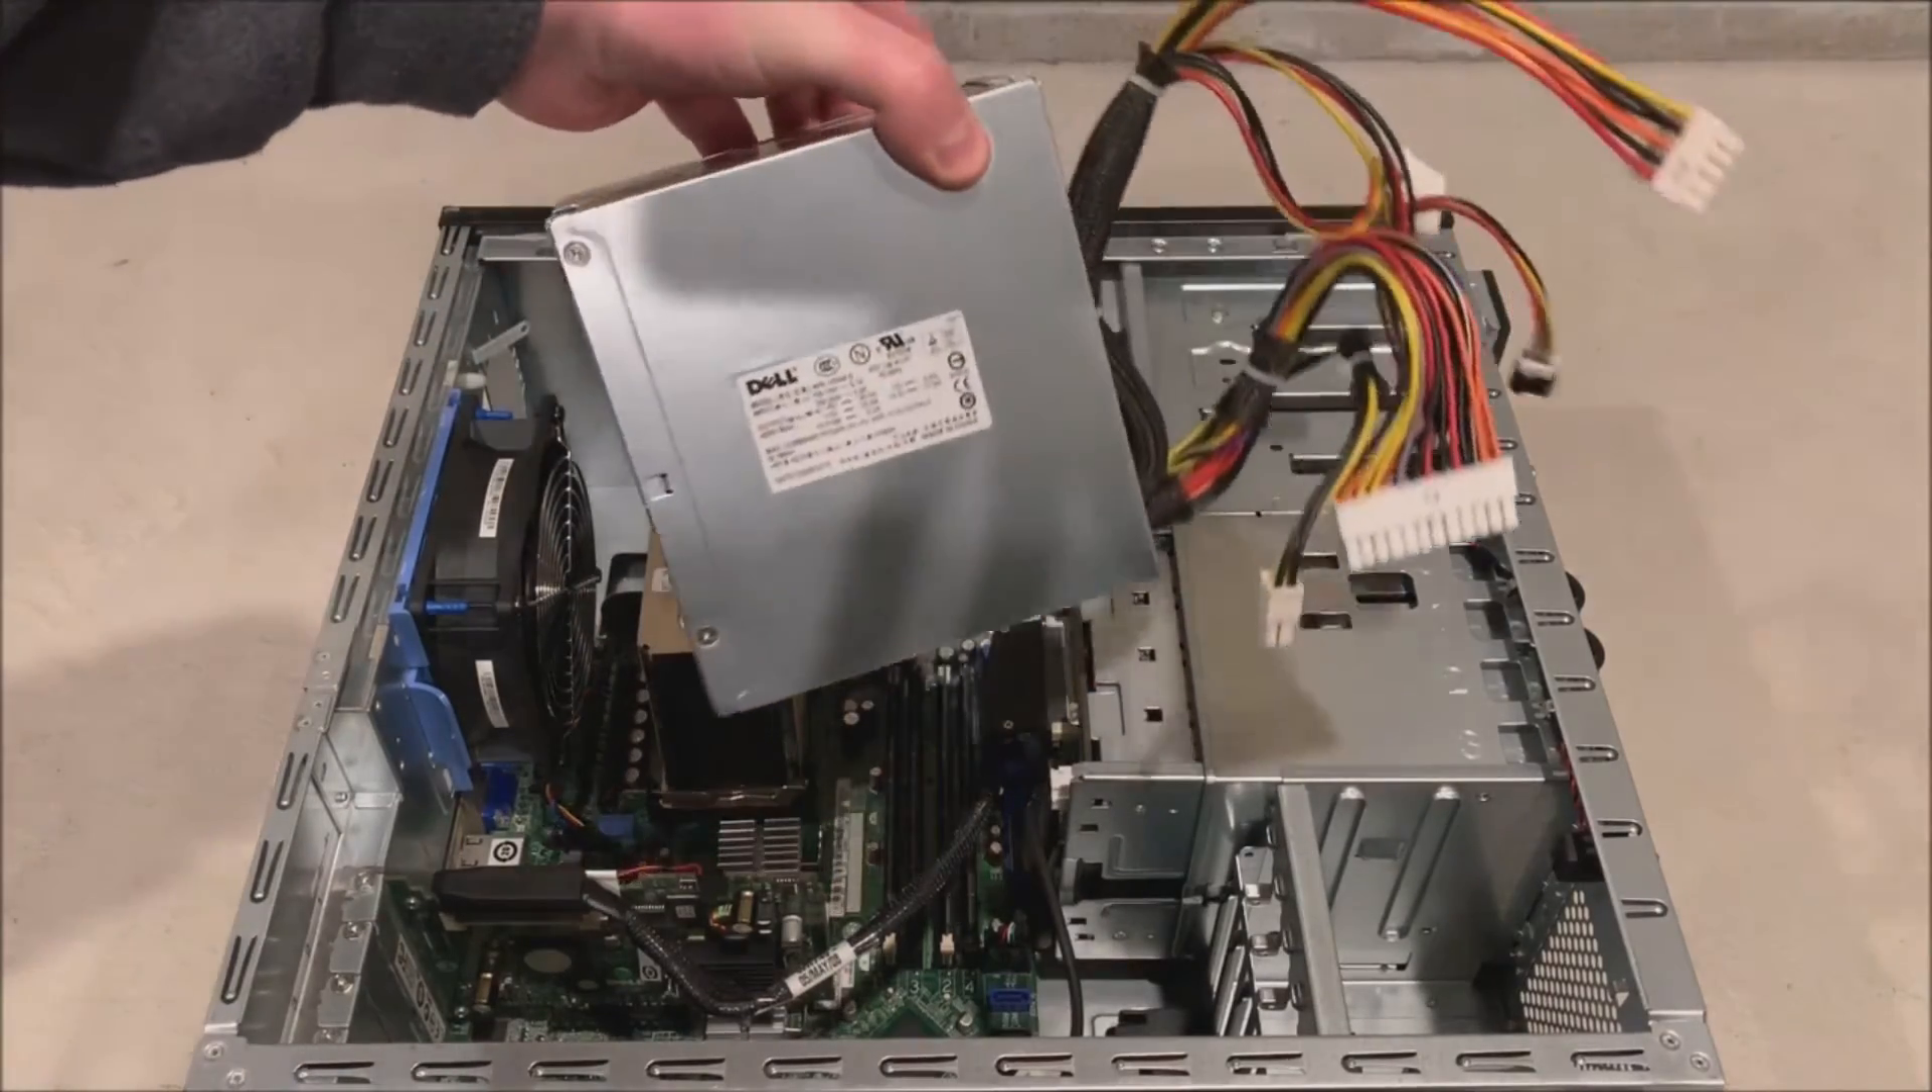Alright so once the screws are removed we can easily remove that power supply because we have already uncabled it.